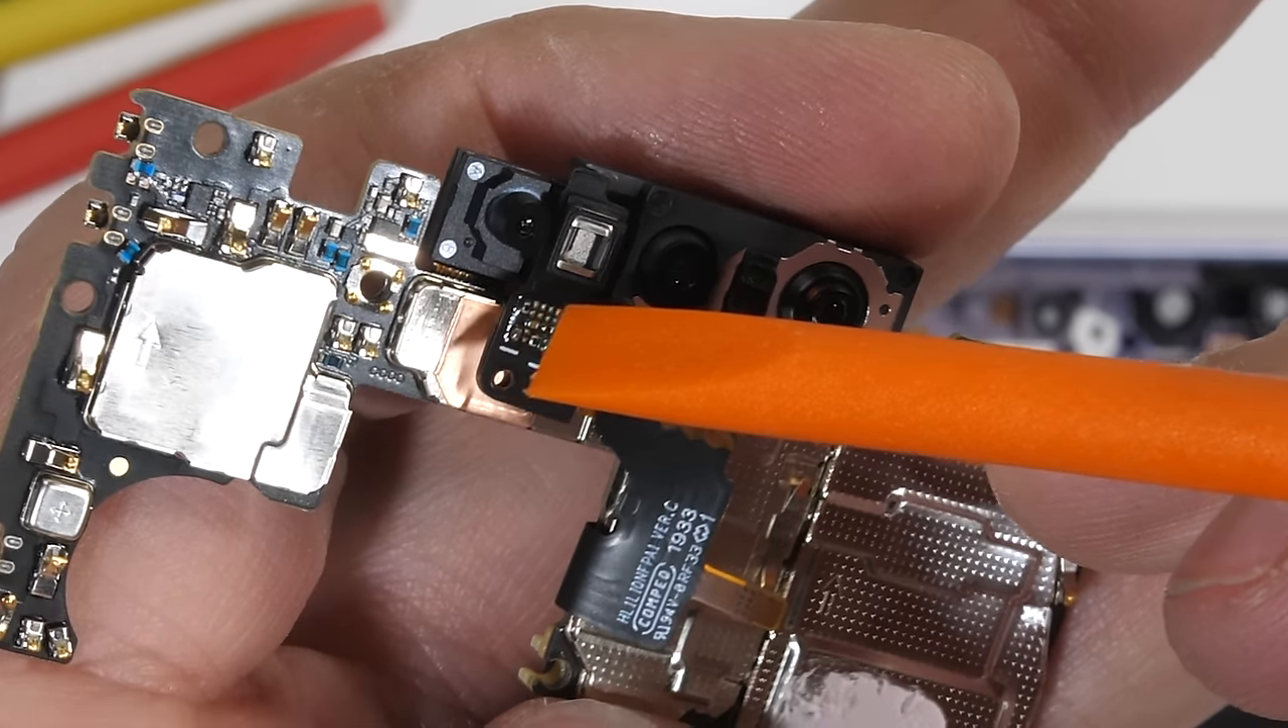The motherboard still has the front cameras attached with their Lego style ribbon connectors.